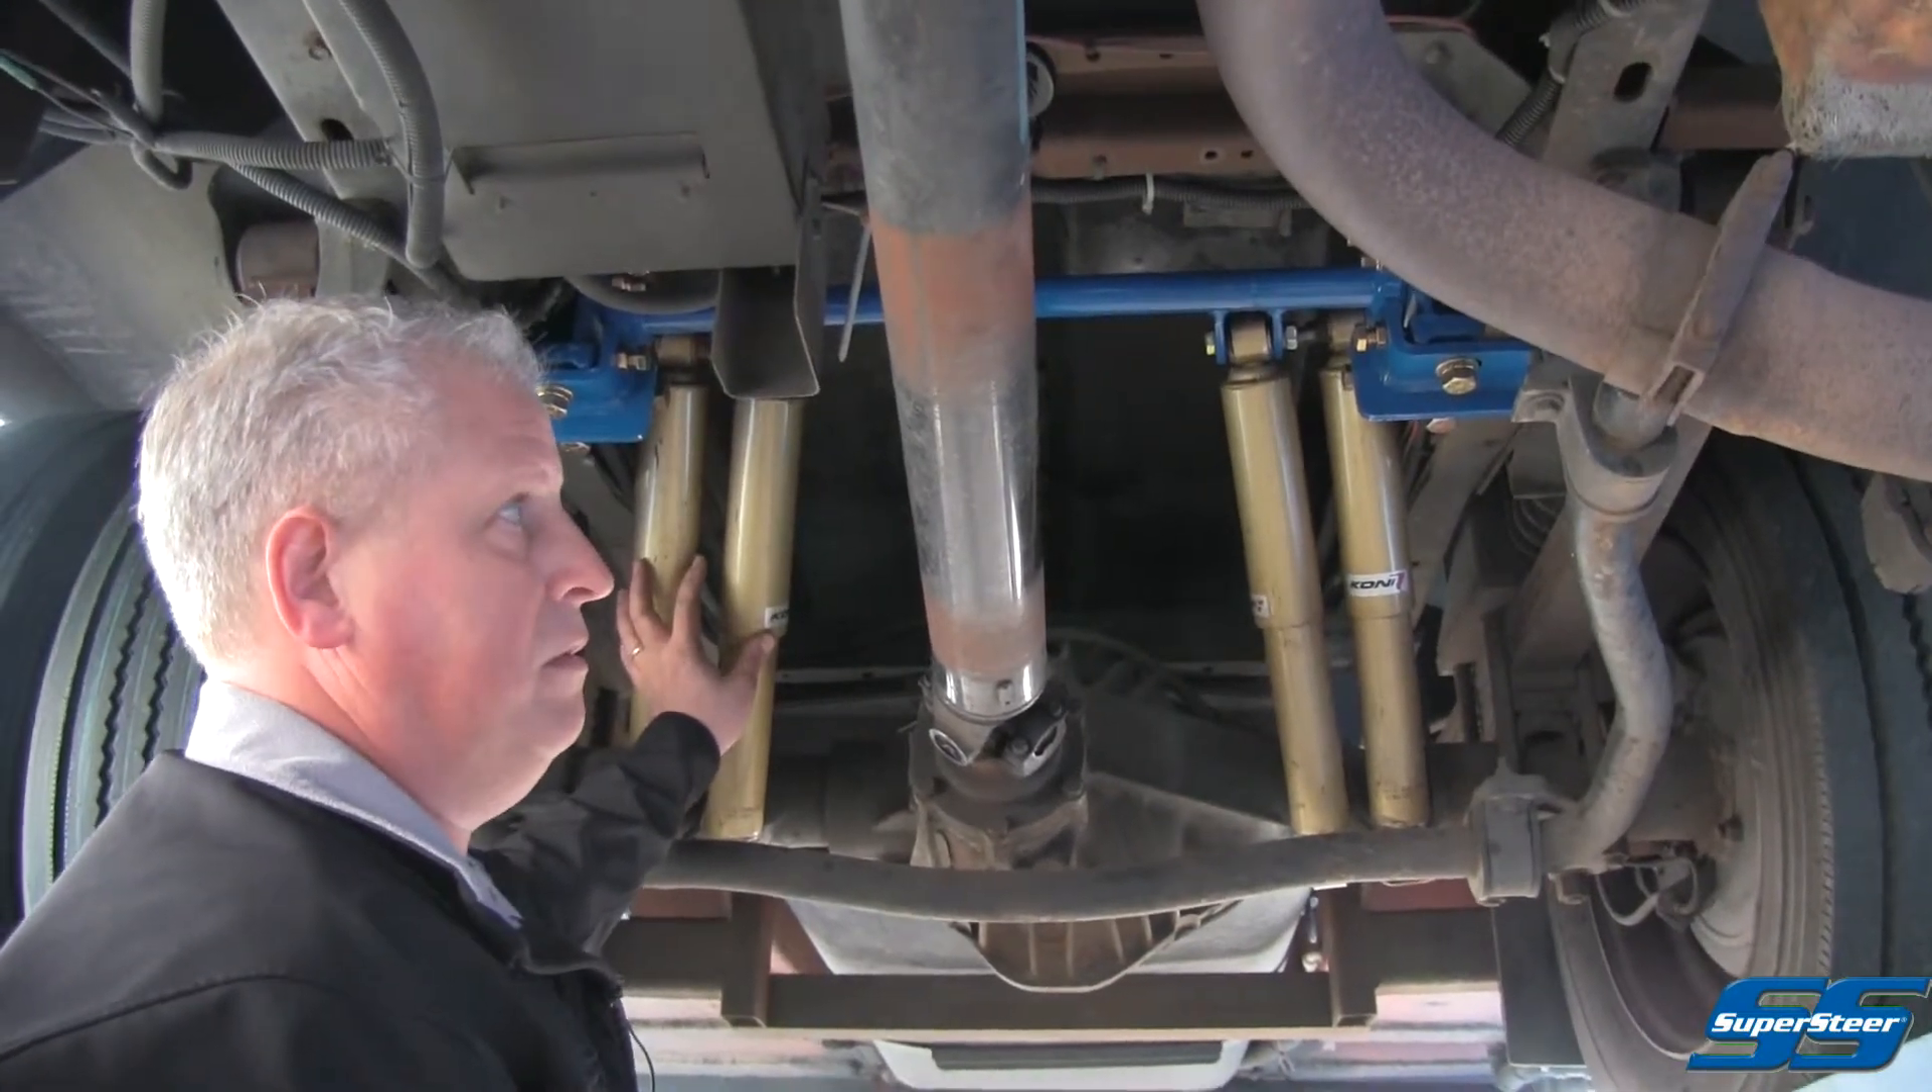All right, so we've got our quad shock kit mounted on the back of this 1998 Trek.